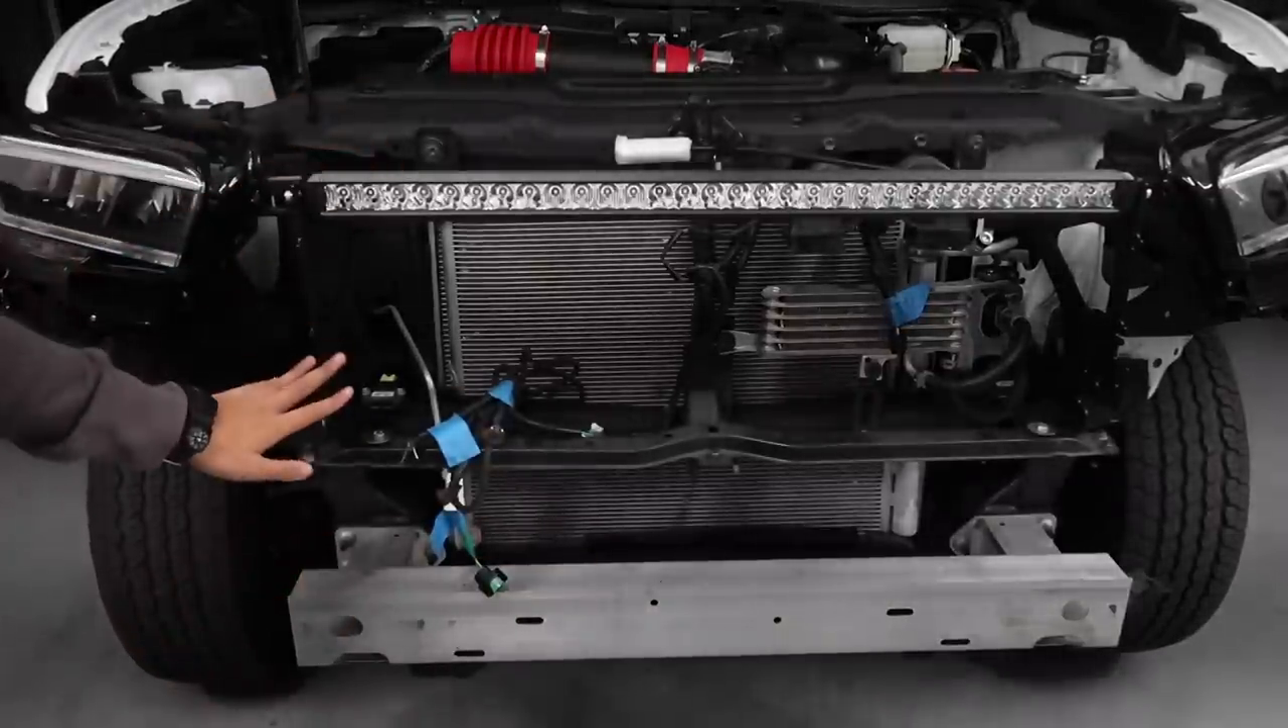I mean, super easy for me right now because obviously we don't have the bumper on or the grill.